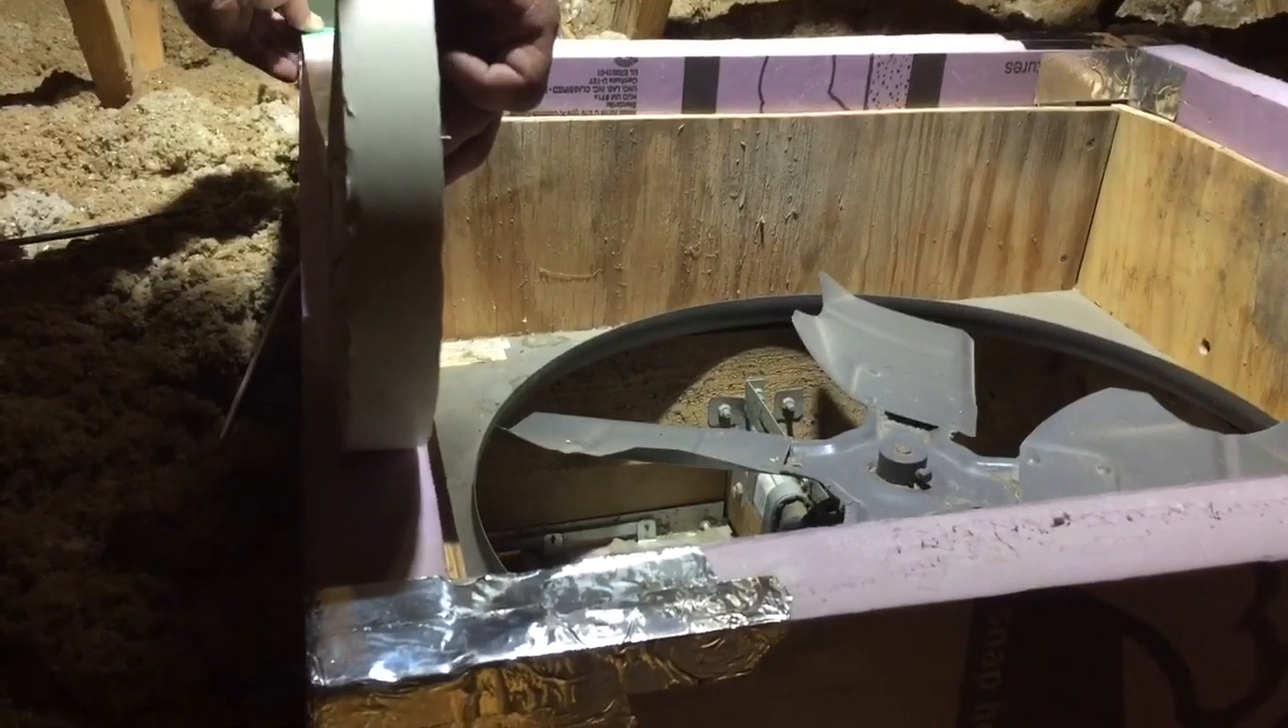You can see I have a box built around my whole house fan.